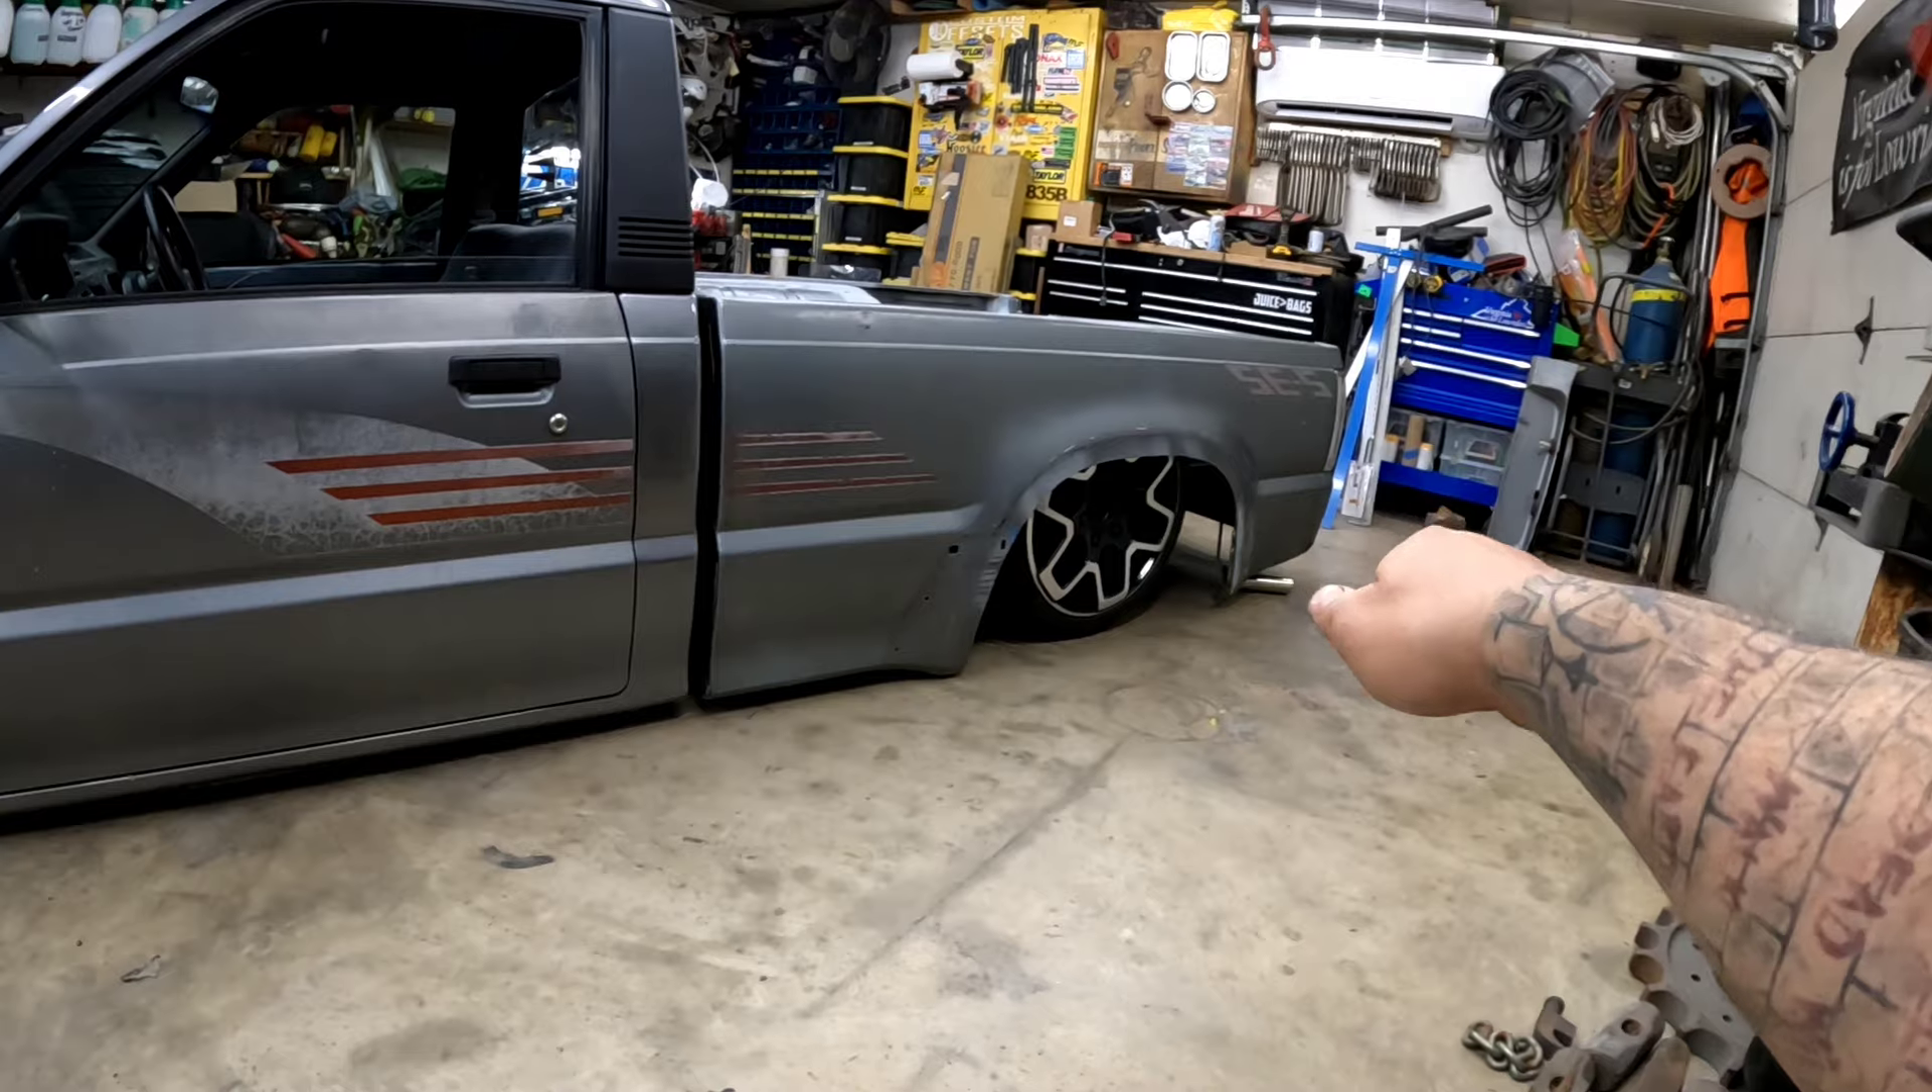There is a massive gap between the bed and the body, and I believe that the bed is tilting down a little bit, so we need to address that today.